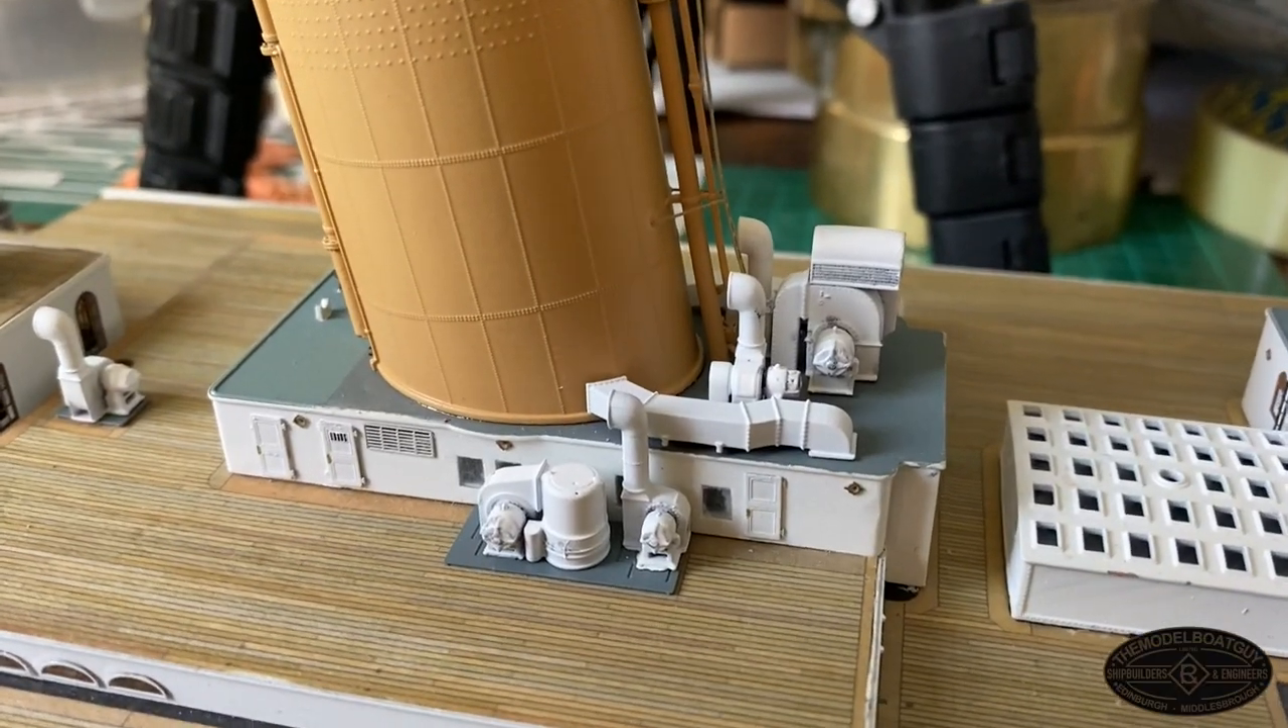So, that's all the ventilators in.